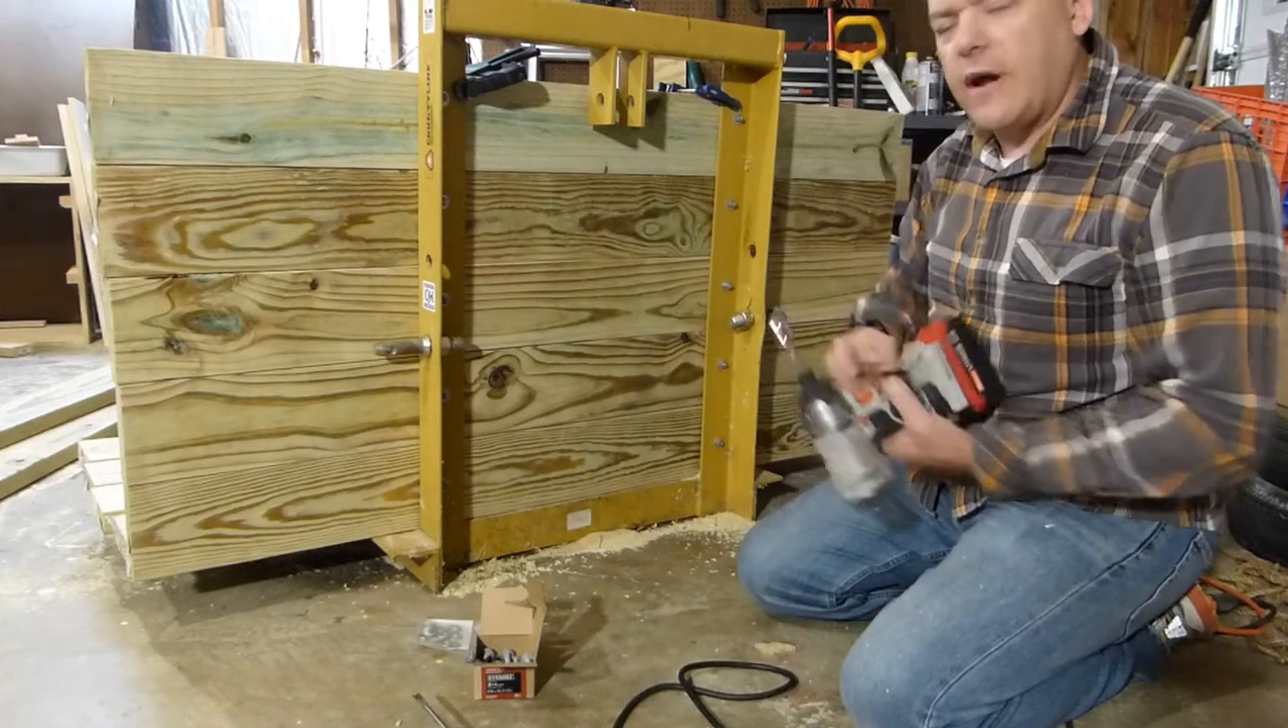I've got my five boards on now.